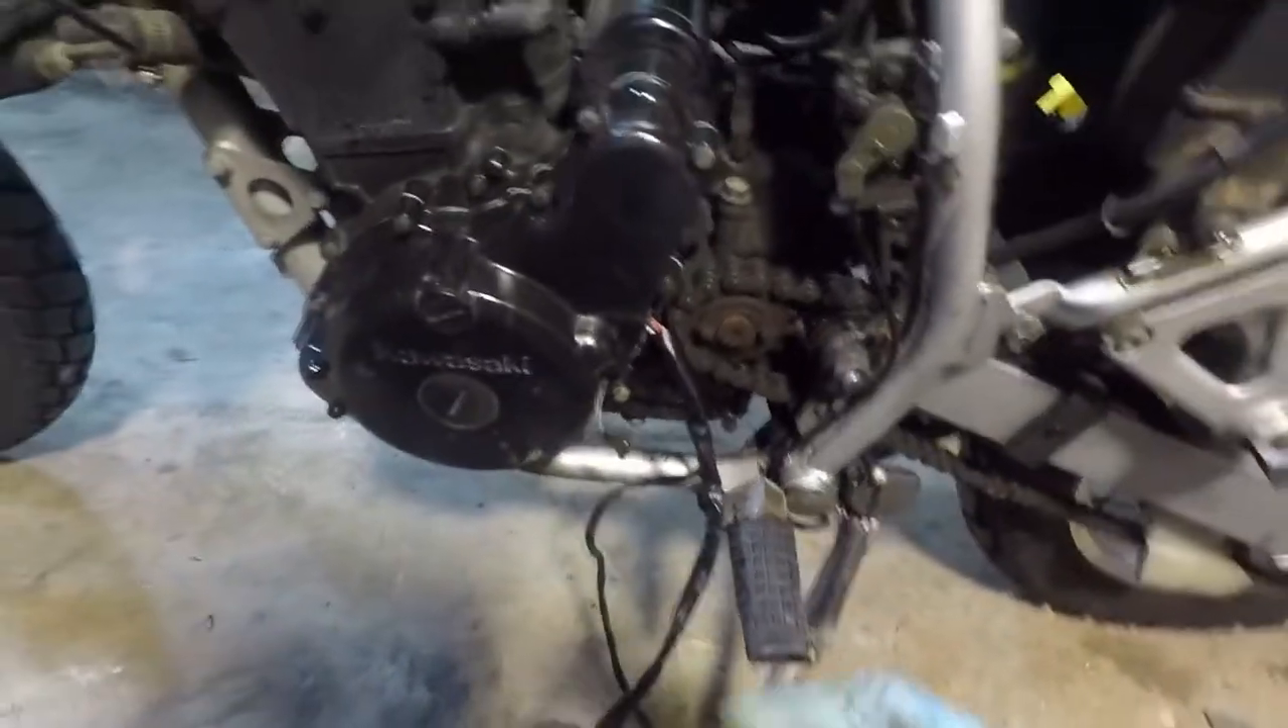Uh, spec is I think between 100 and 200. So I've just wrestled that side cover back on.